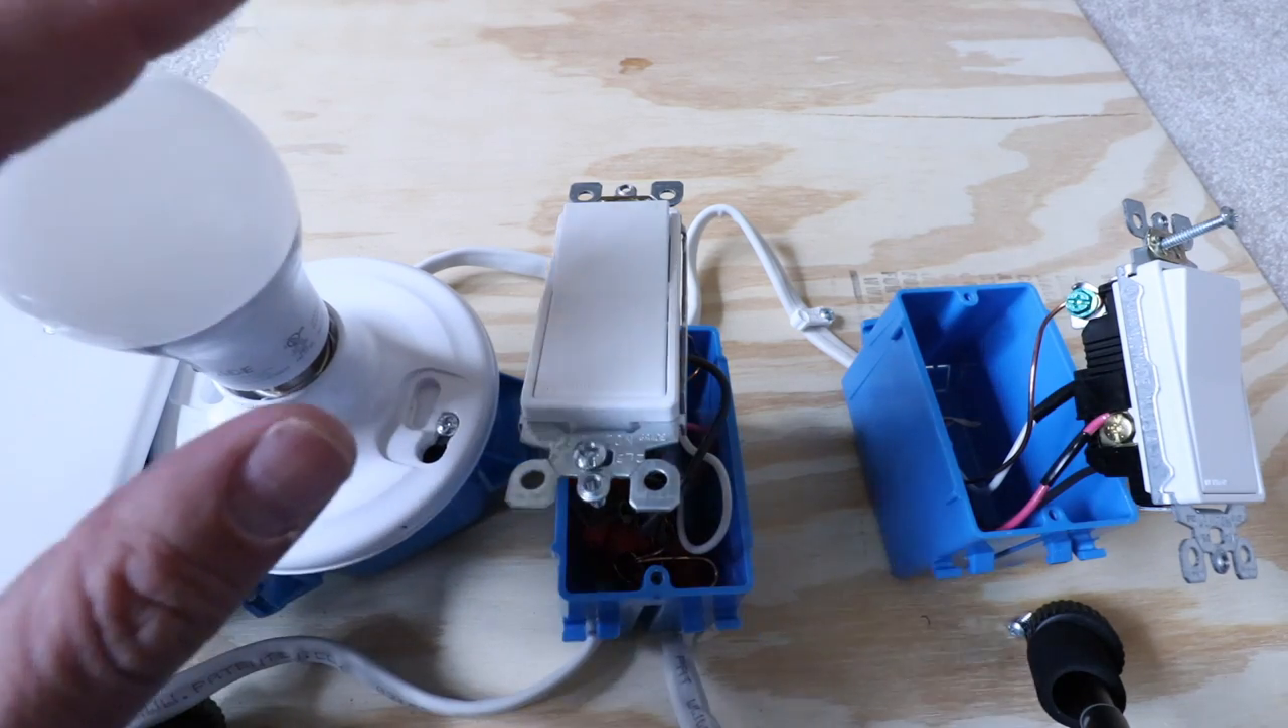Now we've got both switches removed from the junction boxes so we can inspect the wiring.